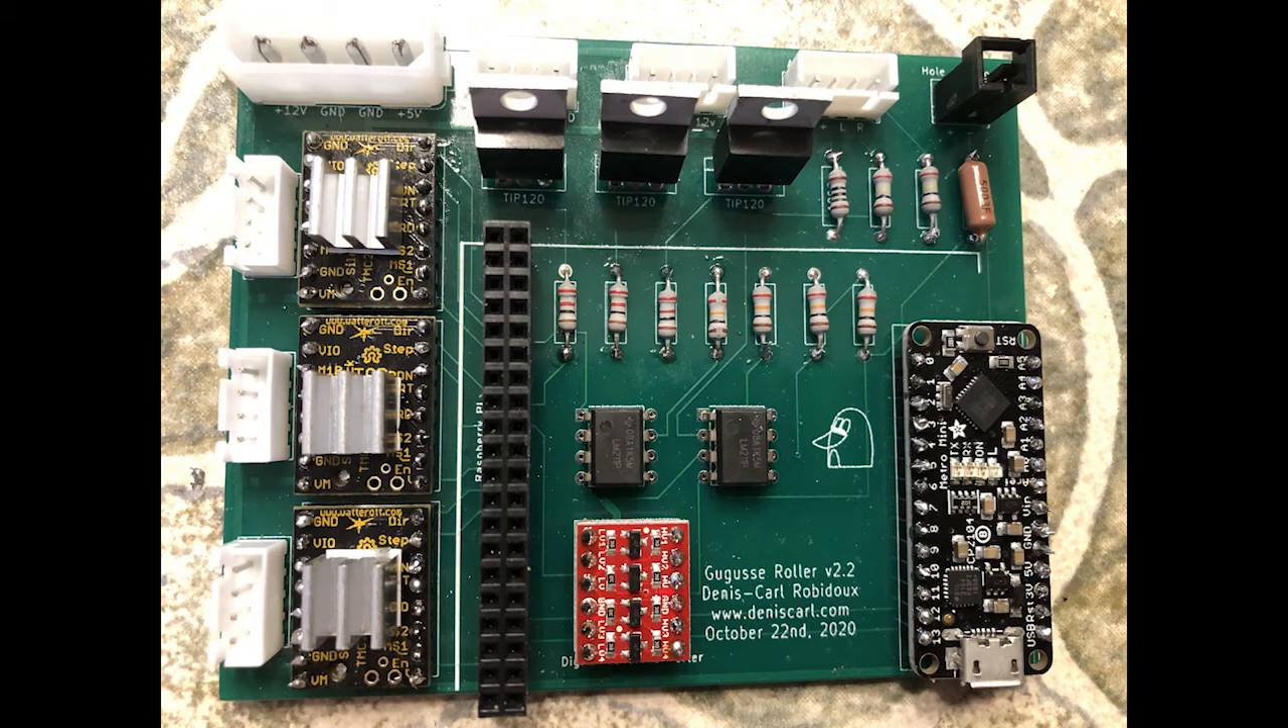I finished it up by putting heat sinks on the three stepper controllers.